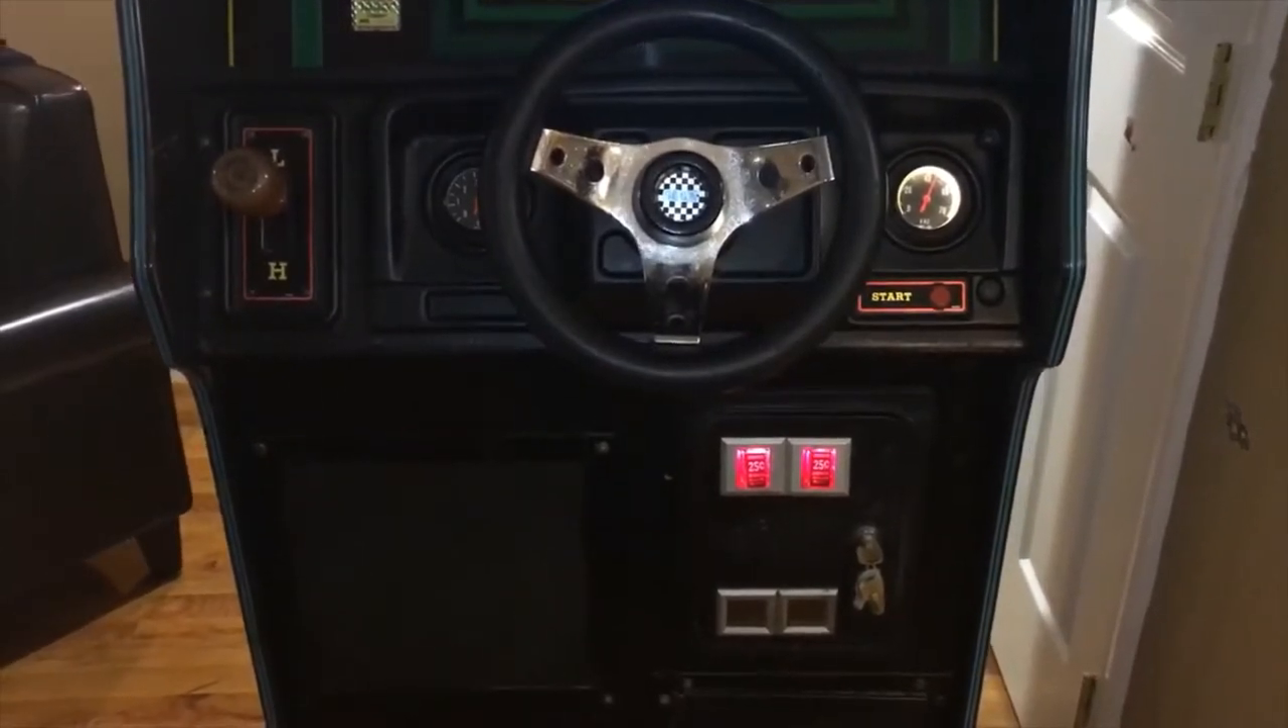All right so we have got the control panel back on the game and uh it is looking pretty good.